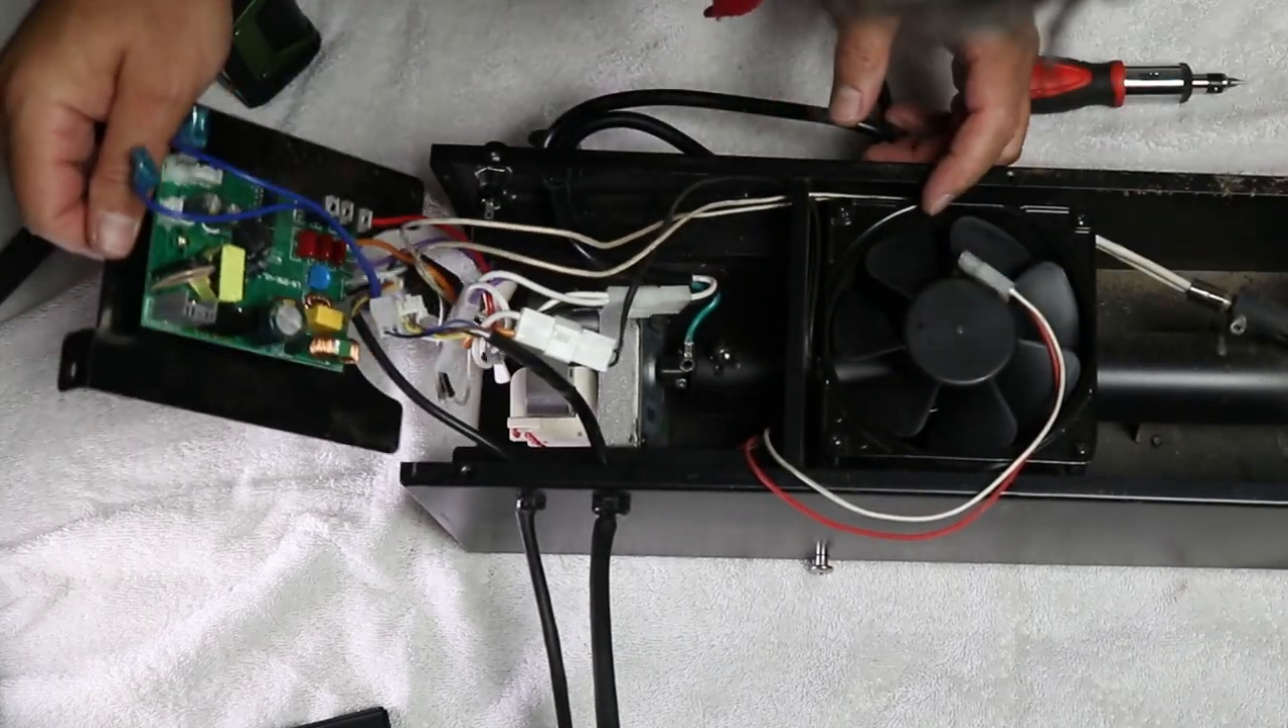There are still wires connected to the board, so only pull it out enough to set it next to the box.